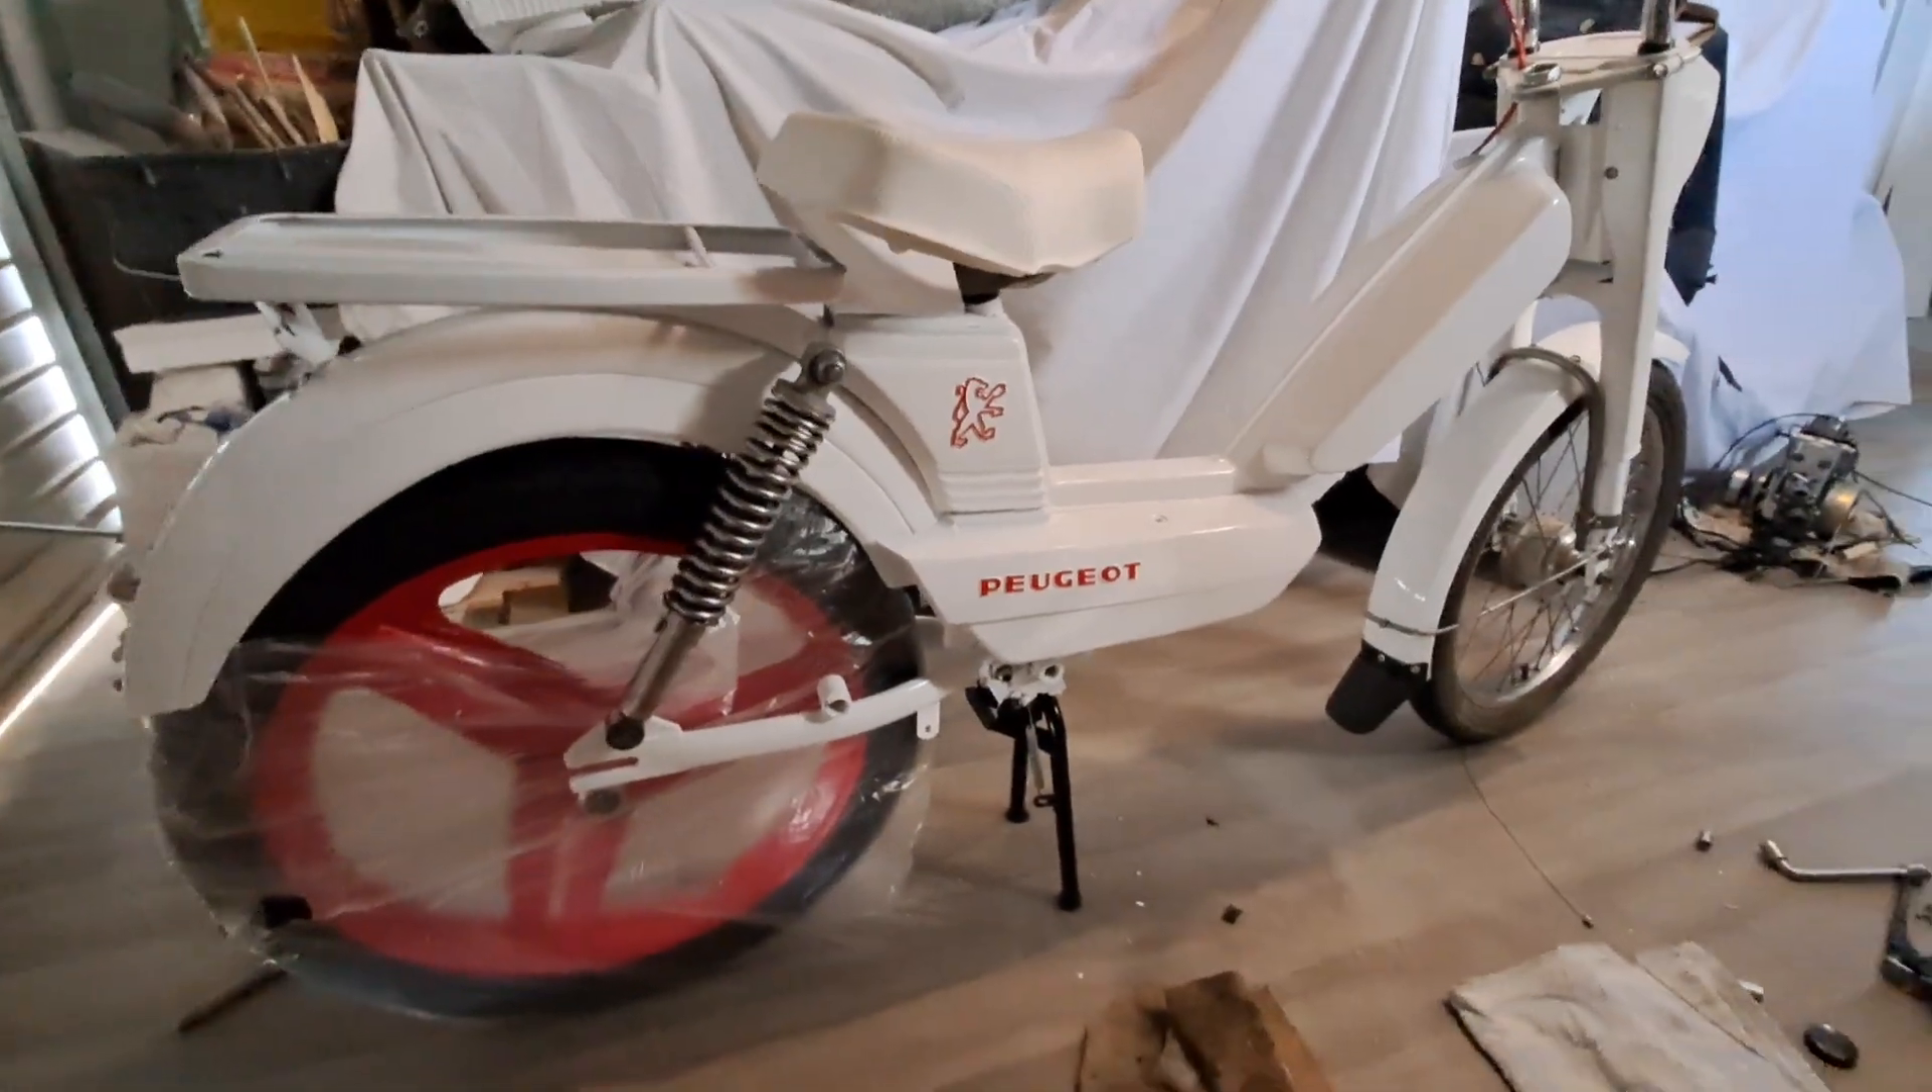Bon il manque le moteur et ouais je pense que je vais mettre le moteur.